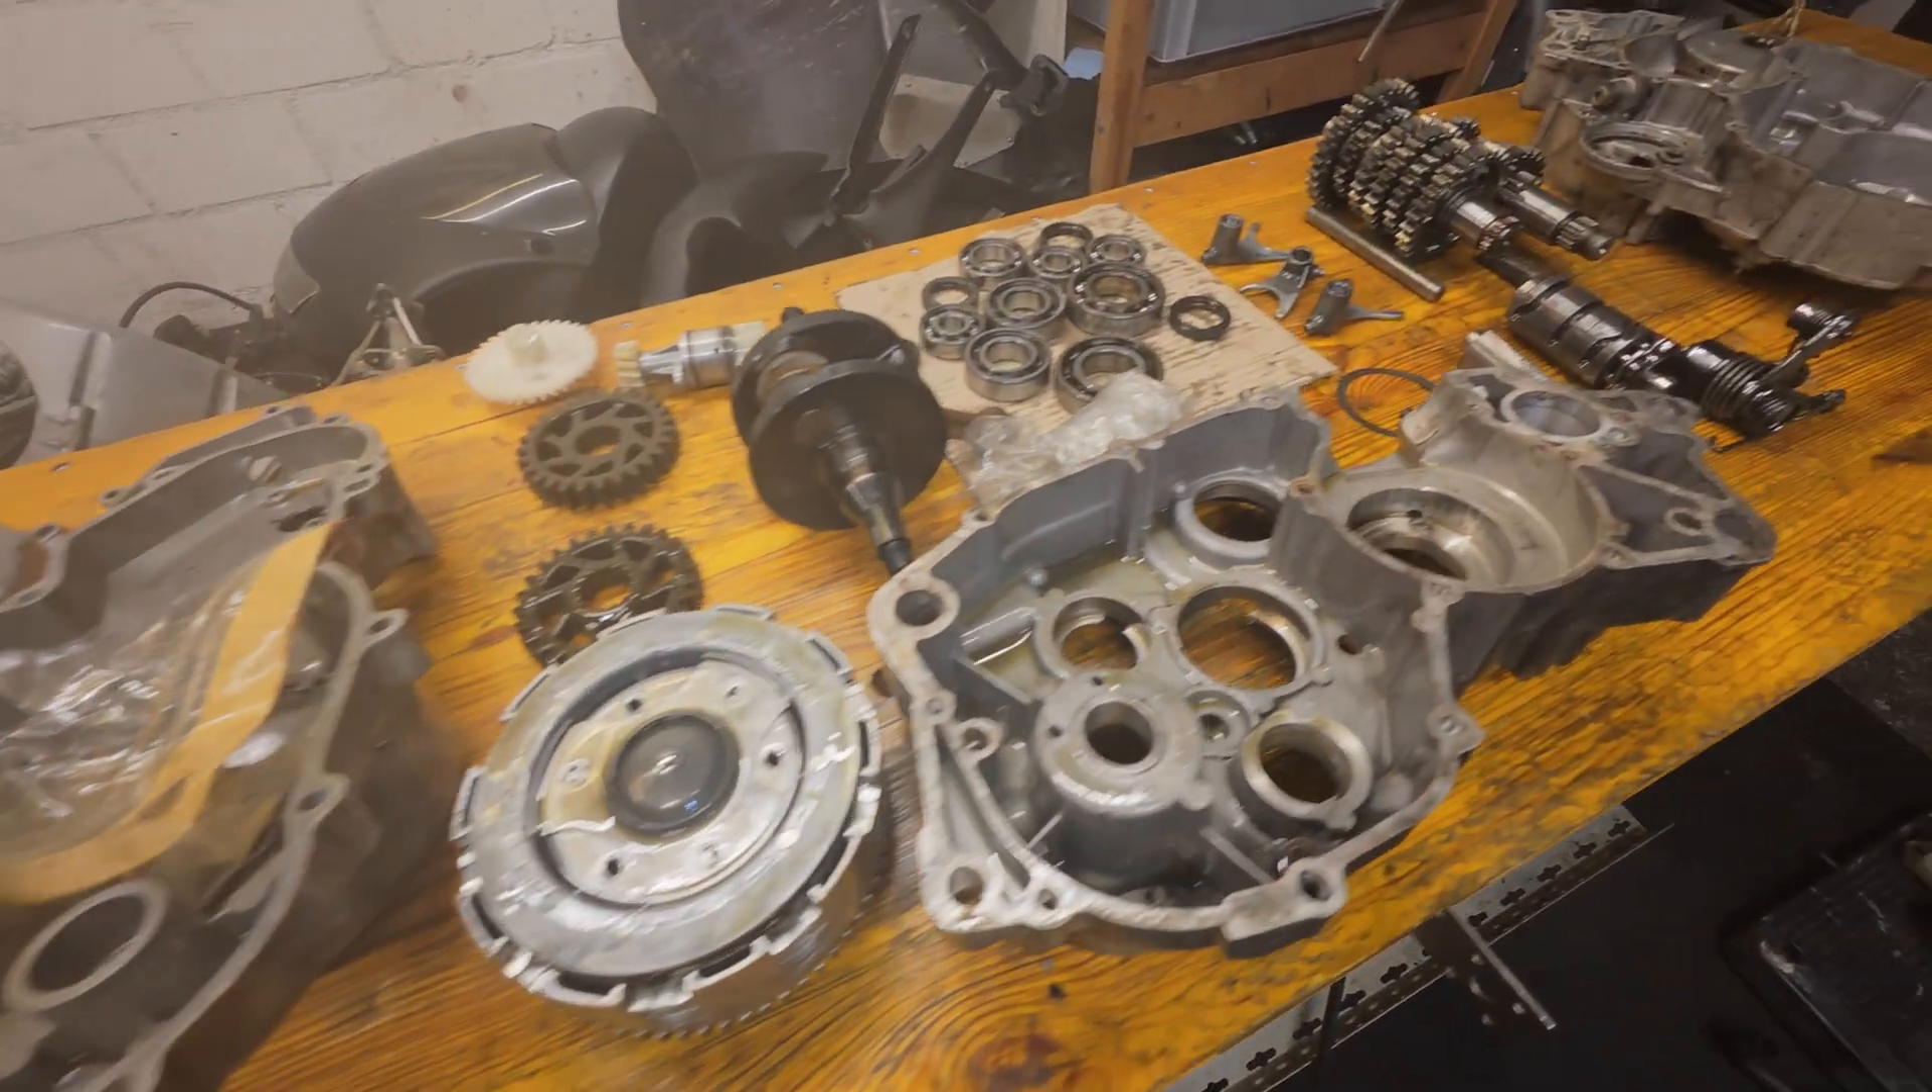So we got every part of the engine now disassembled here.